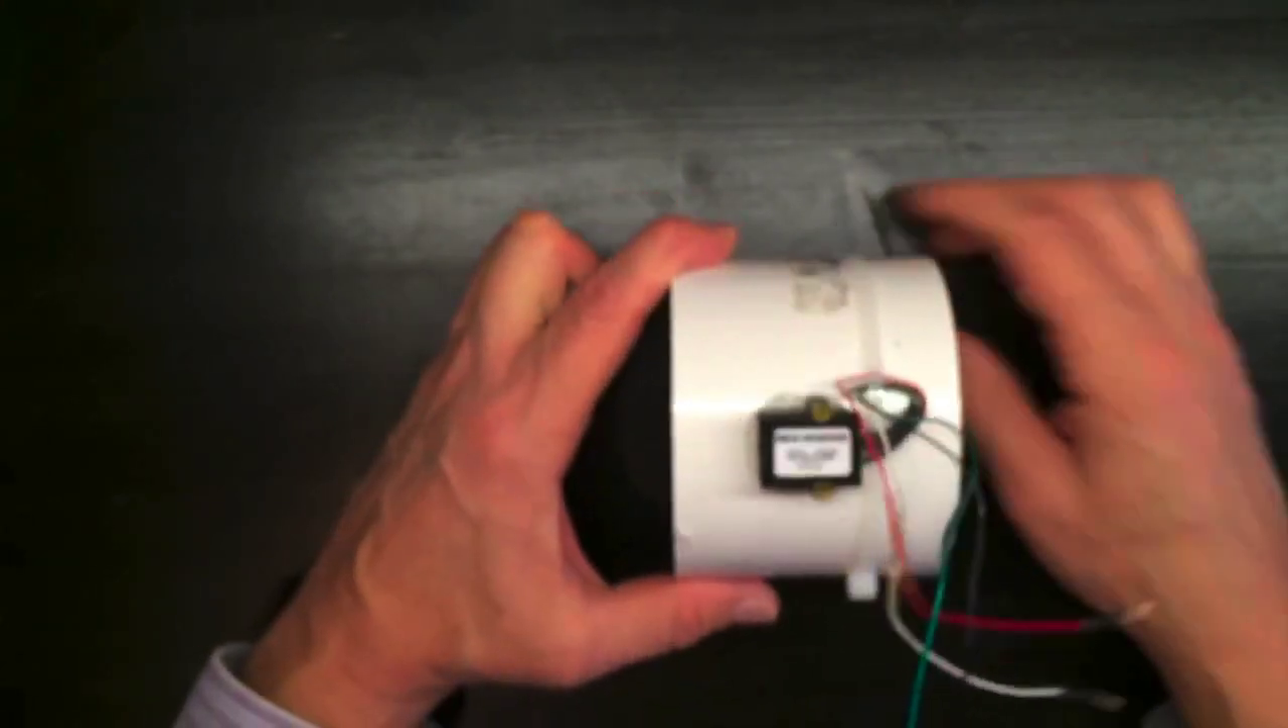This is a PVC pipe coupling, and it's got a pressure transducer mounted on the side here.